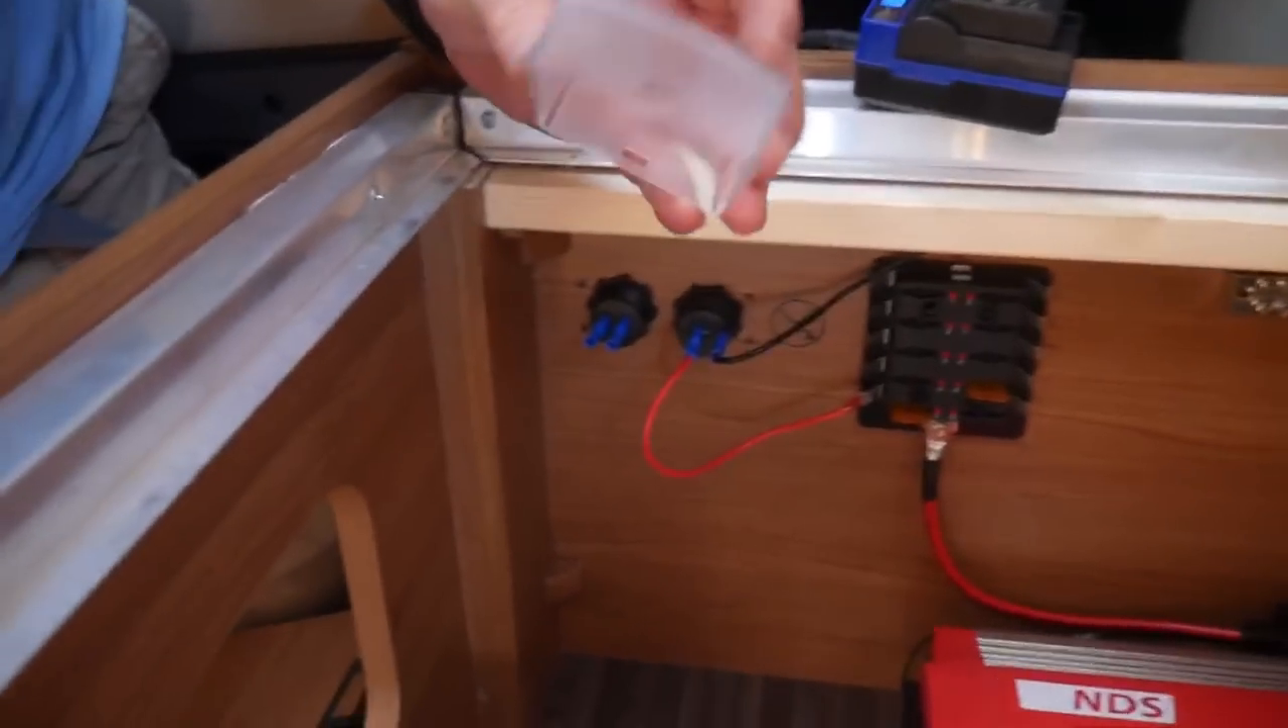This is the fuse box cover which I haven't put back on yet.